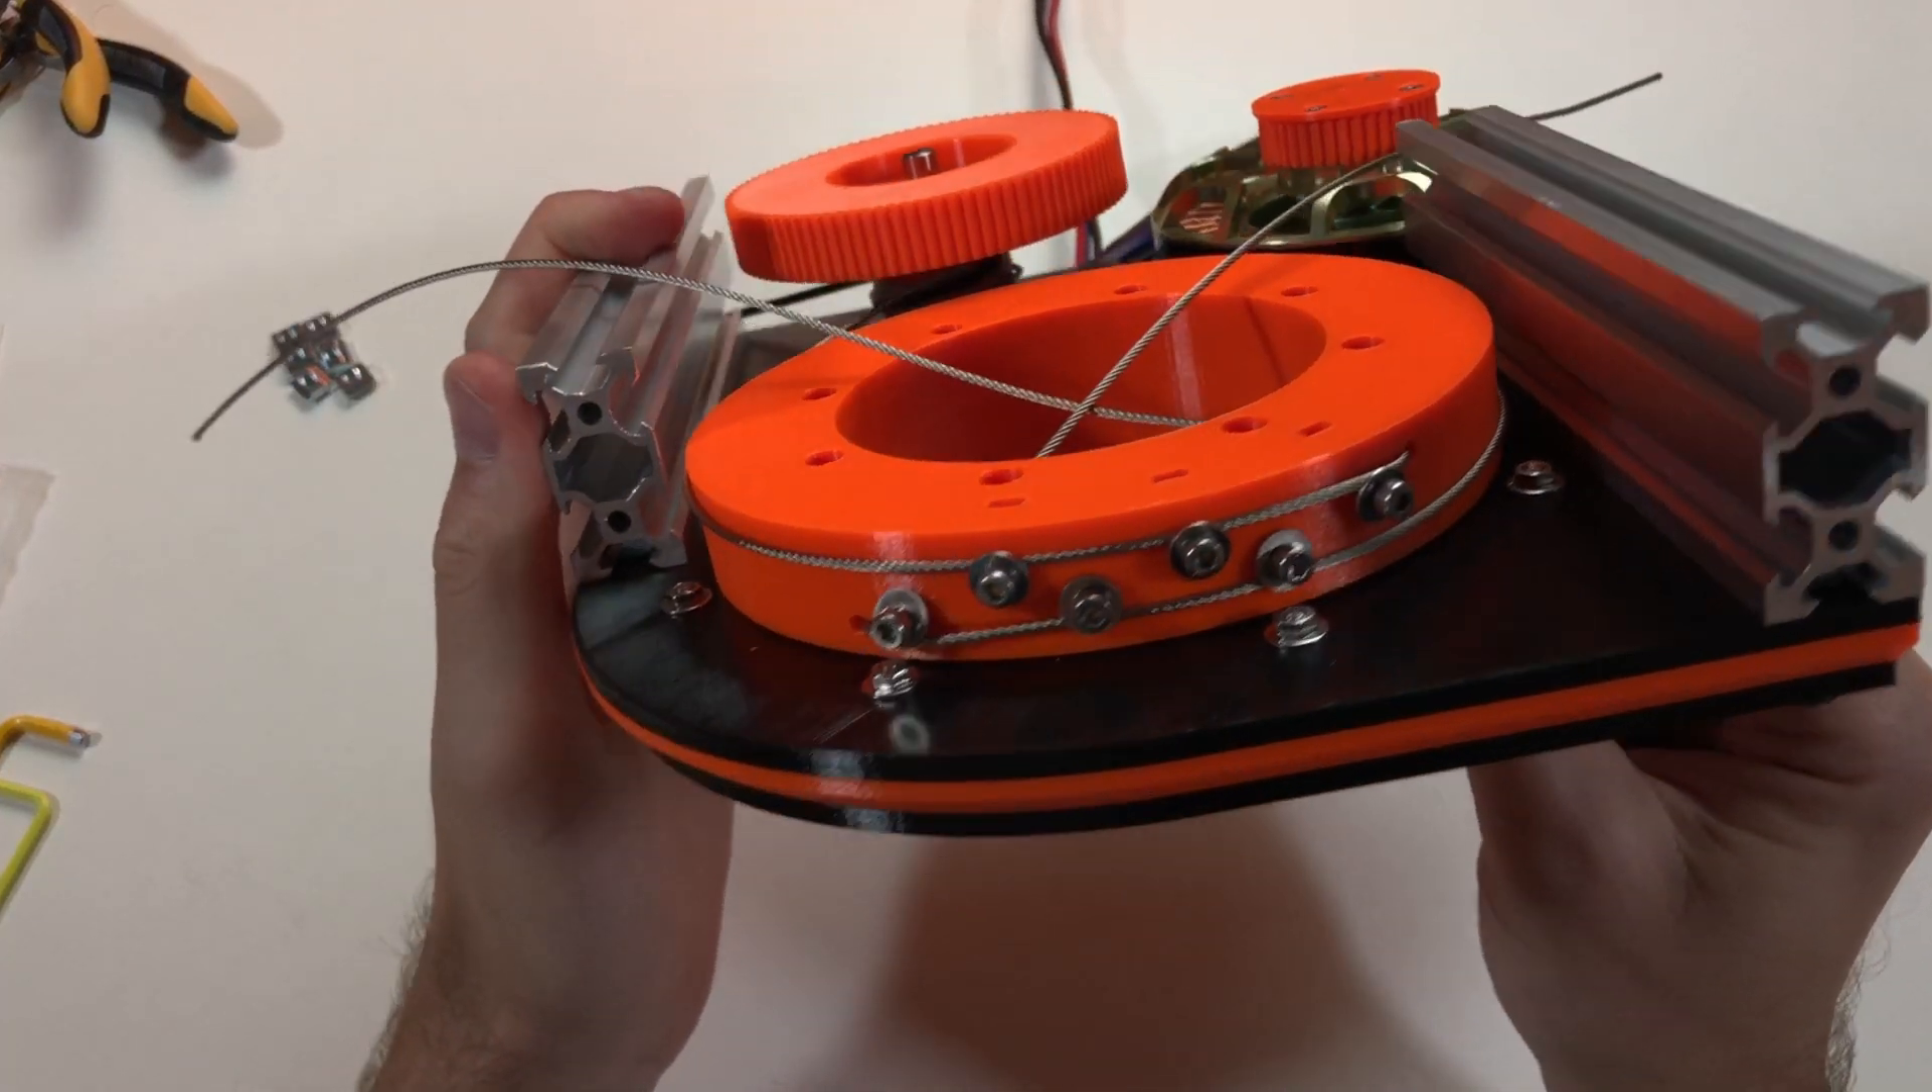So the cable is more or less installed you see. But now I need to tension this cable.